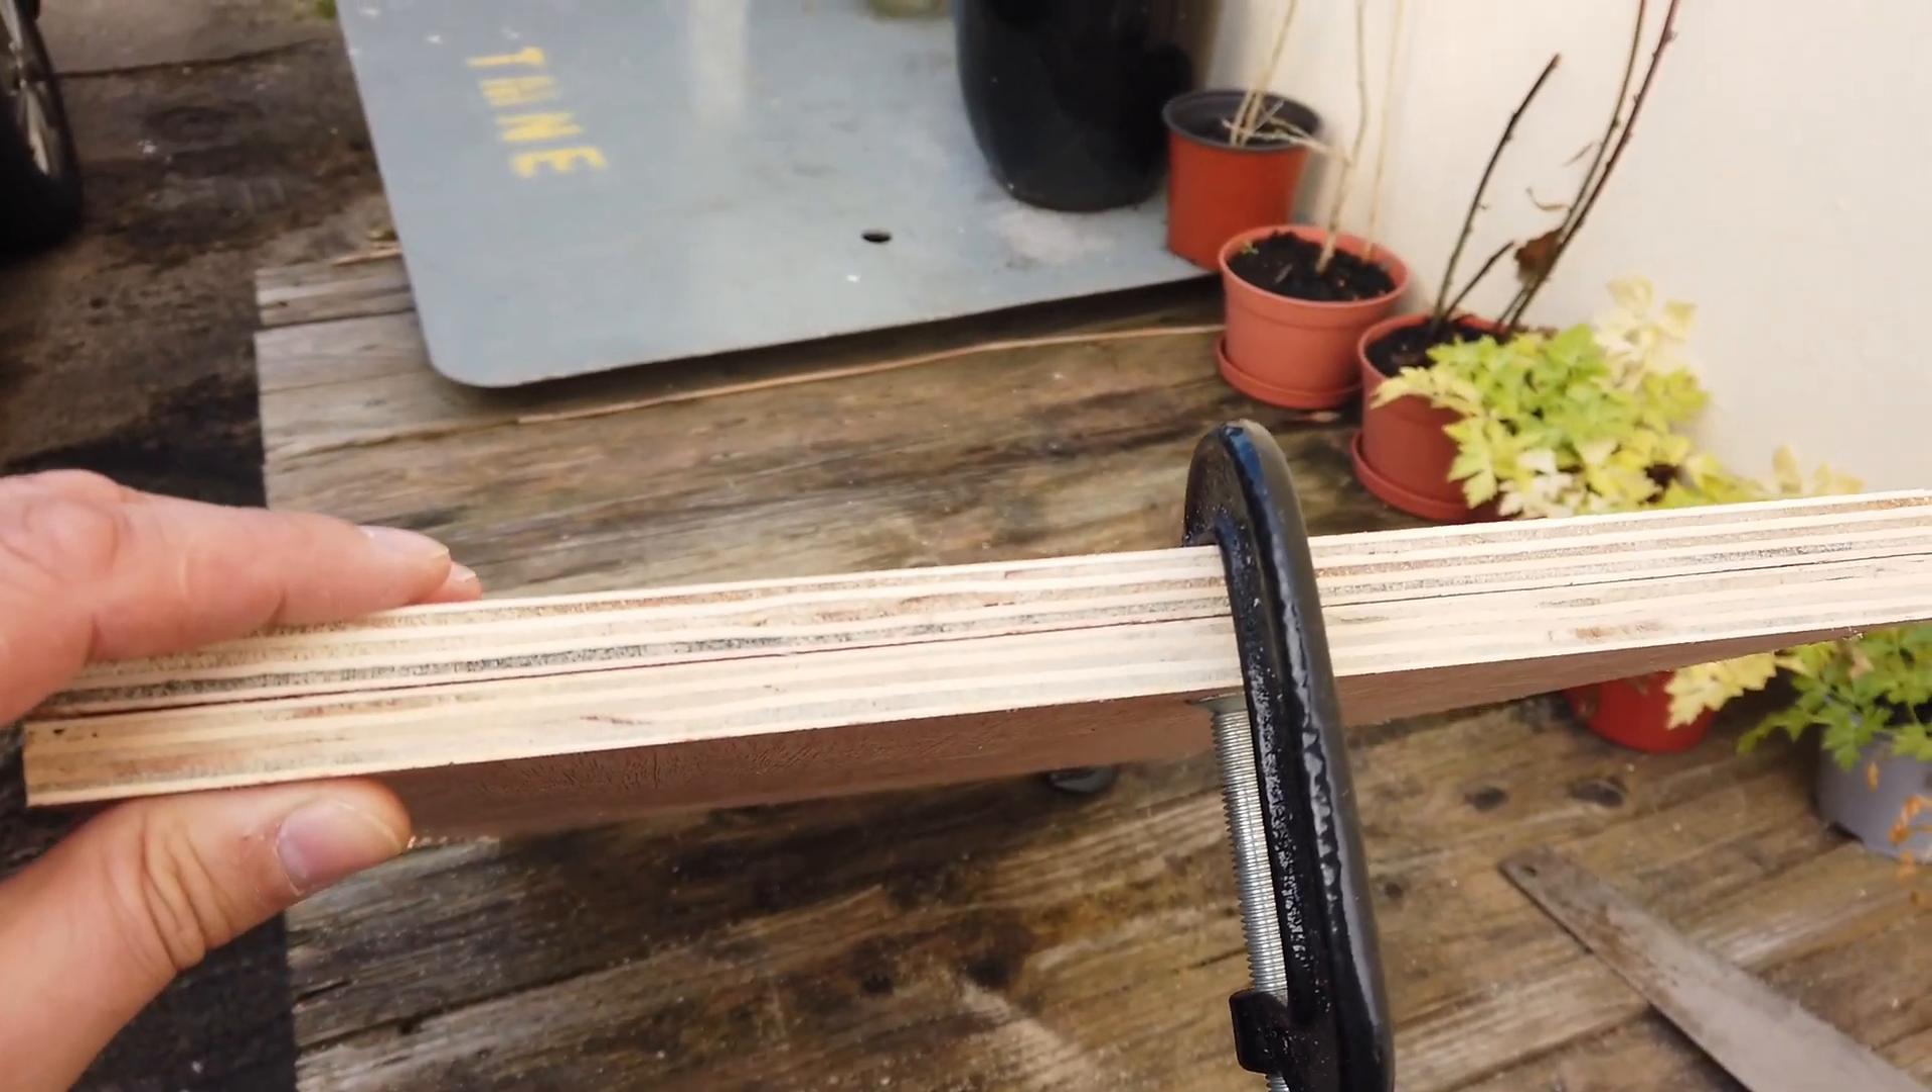In order to make sure that these two sides come out exactly the same, I've fastened two pieces of wood together with some G-clamps.